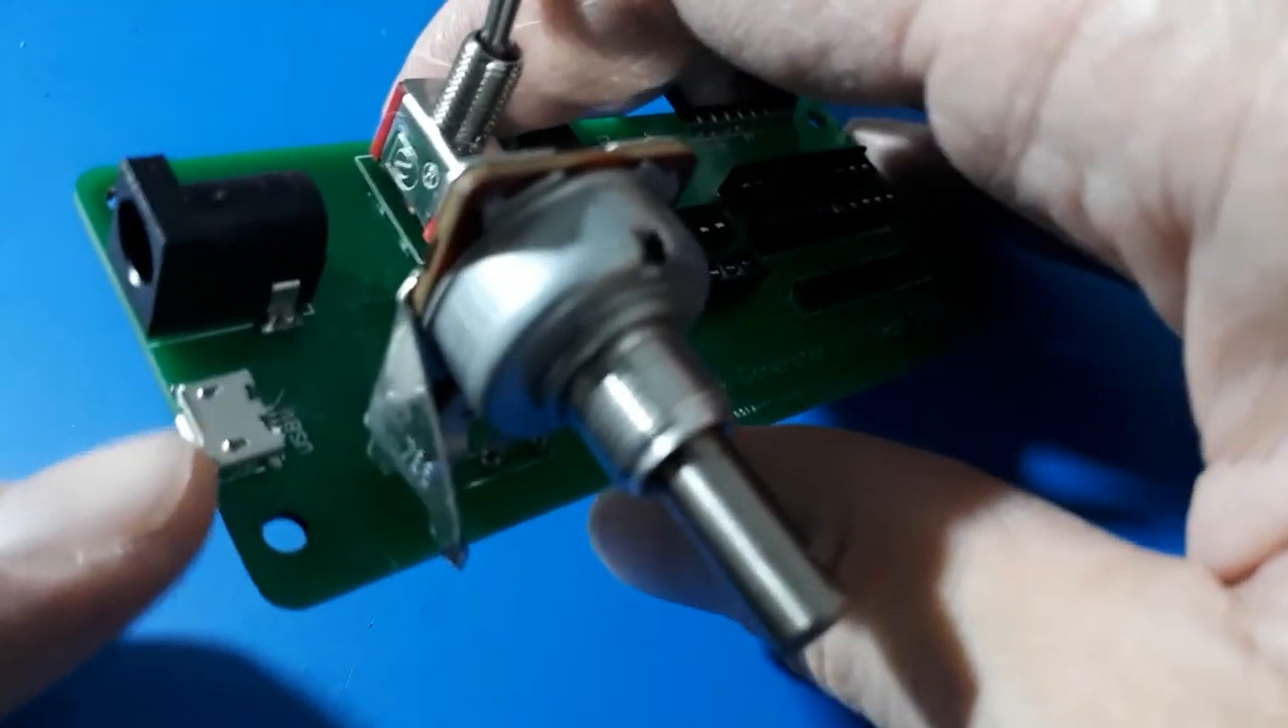So I've soldered on this surface mount USB socket there.